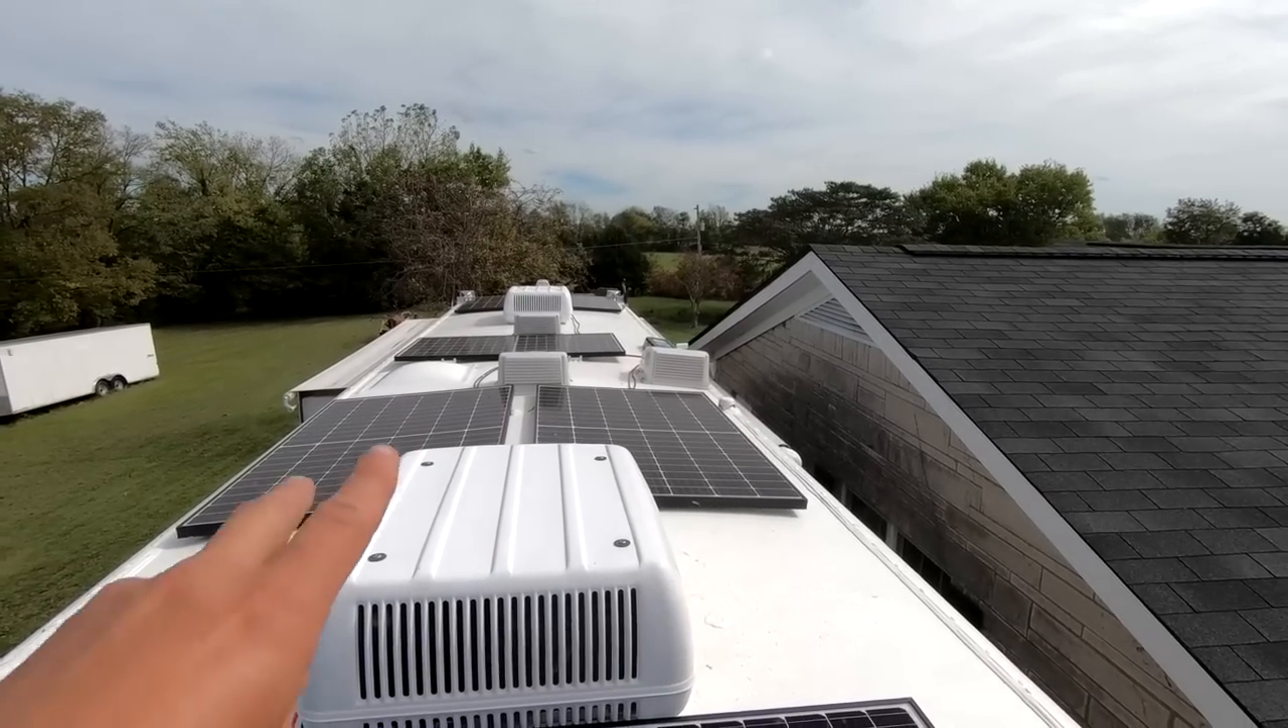I have all the panels on.